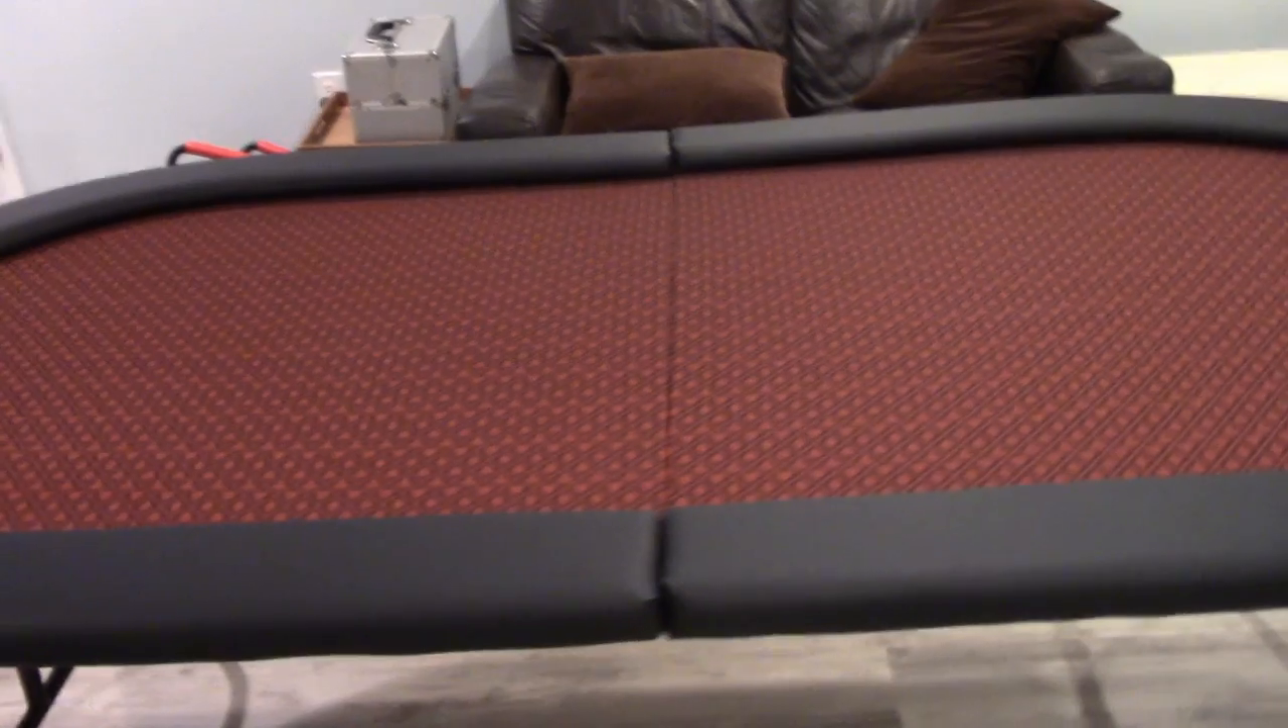So here's what the table looks like with the rails on.